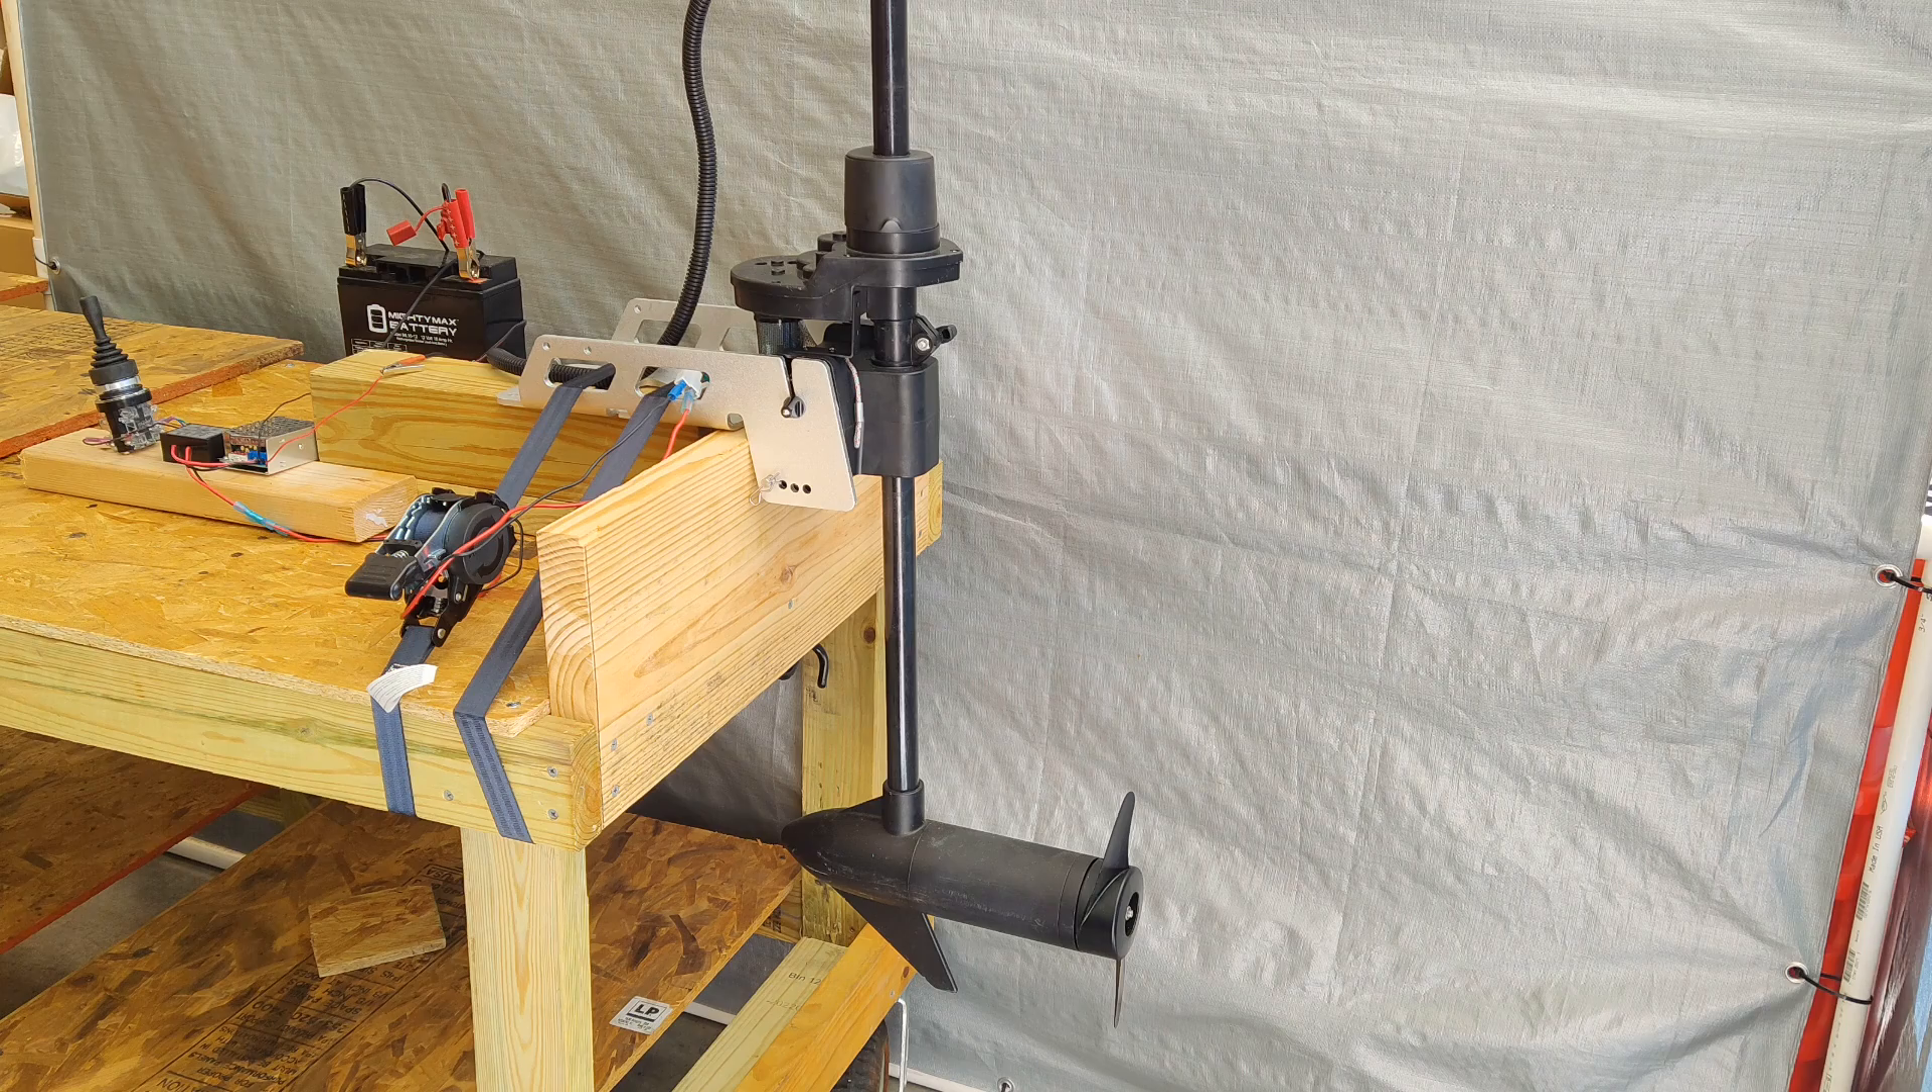I've already painted and put all the pieces back together on the trolling motor.